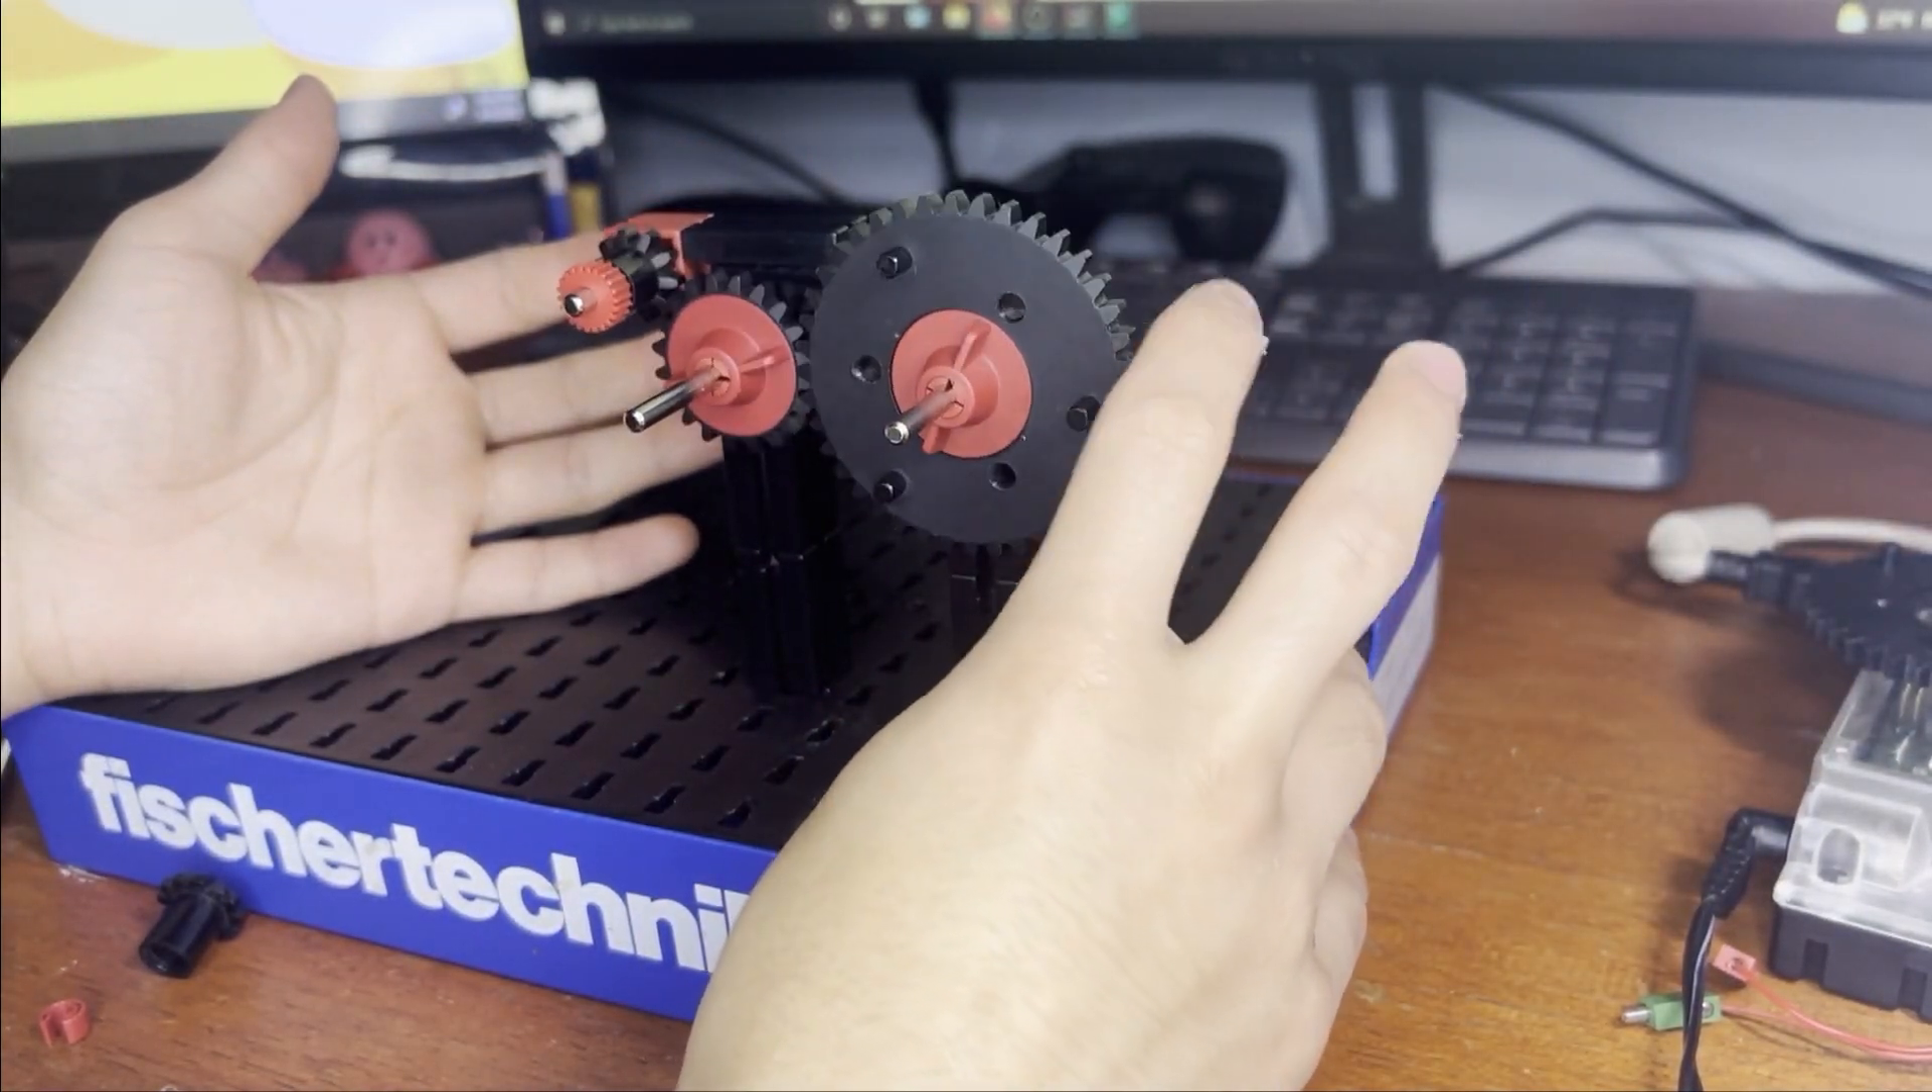Now we've made a gear train with three gears.